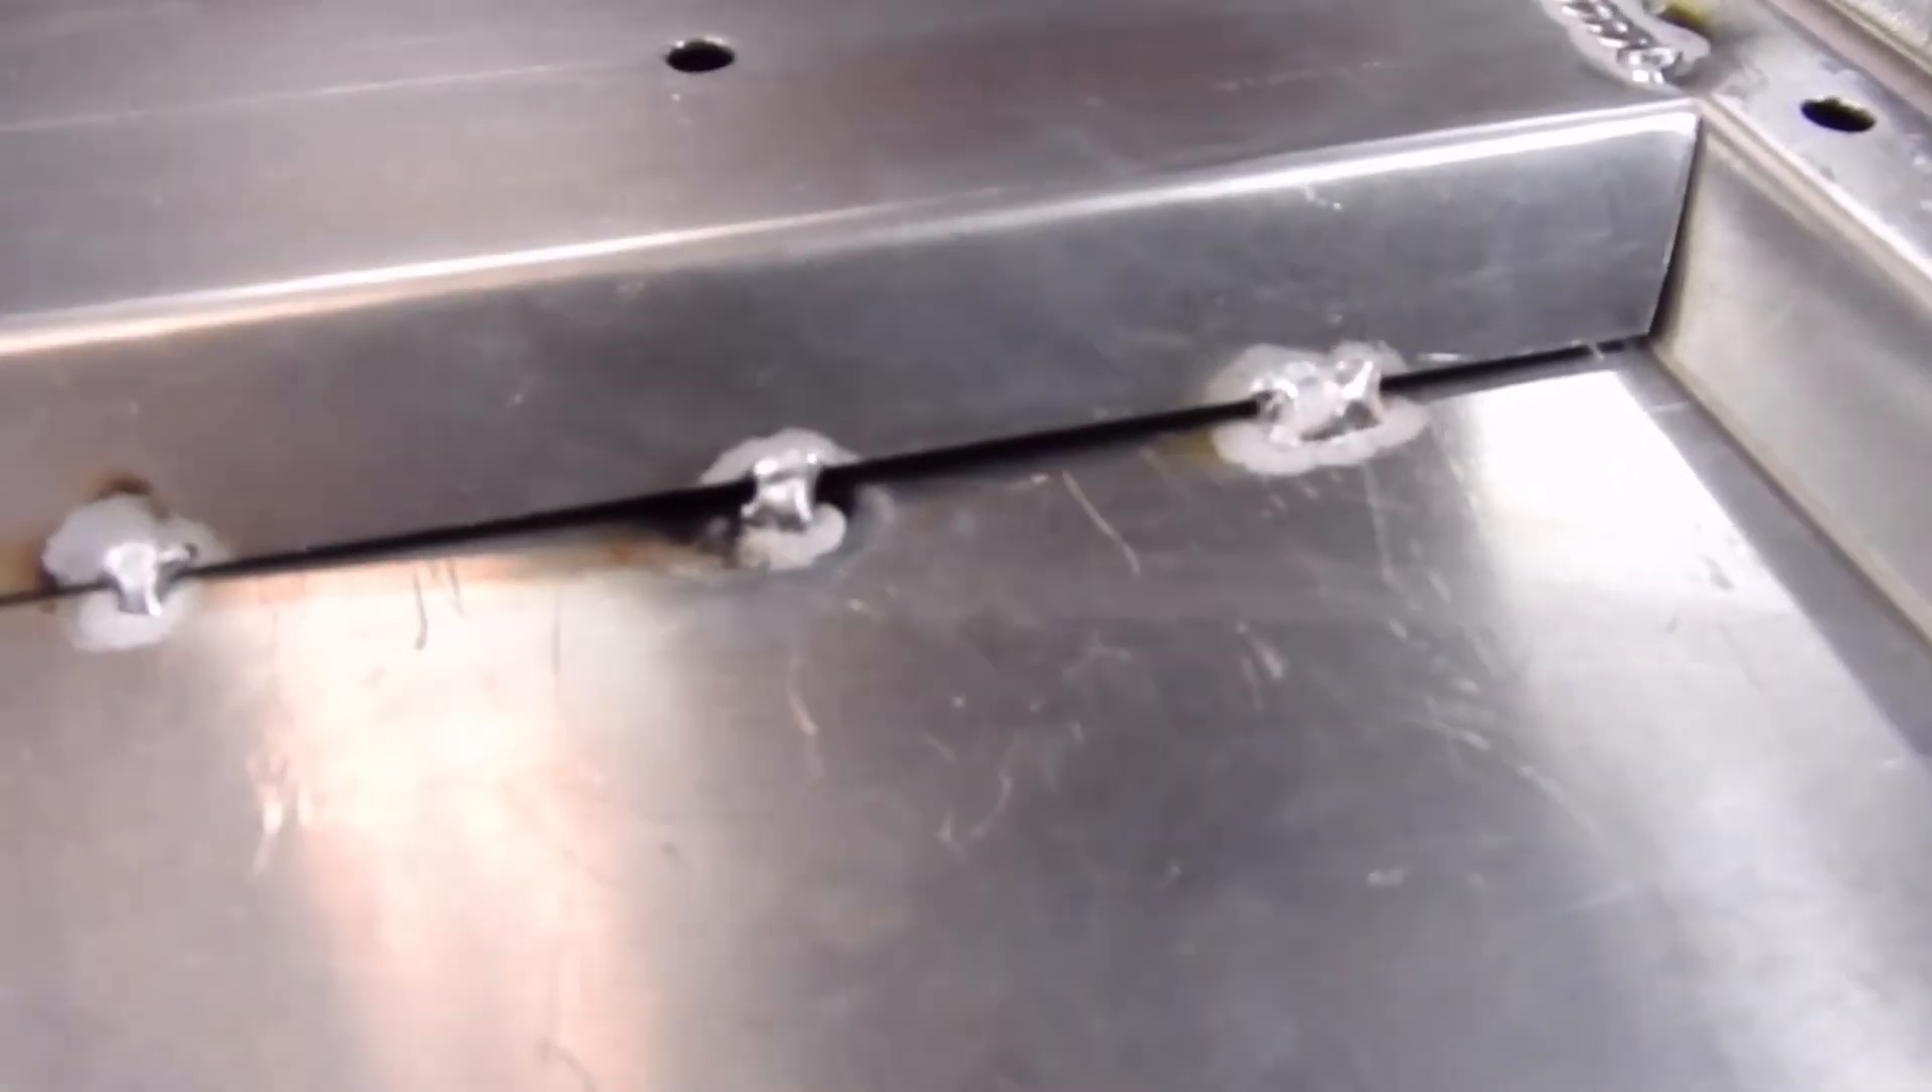This bottom piece of sheet metal has heated up, pushed away from the gap.